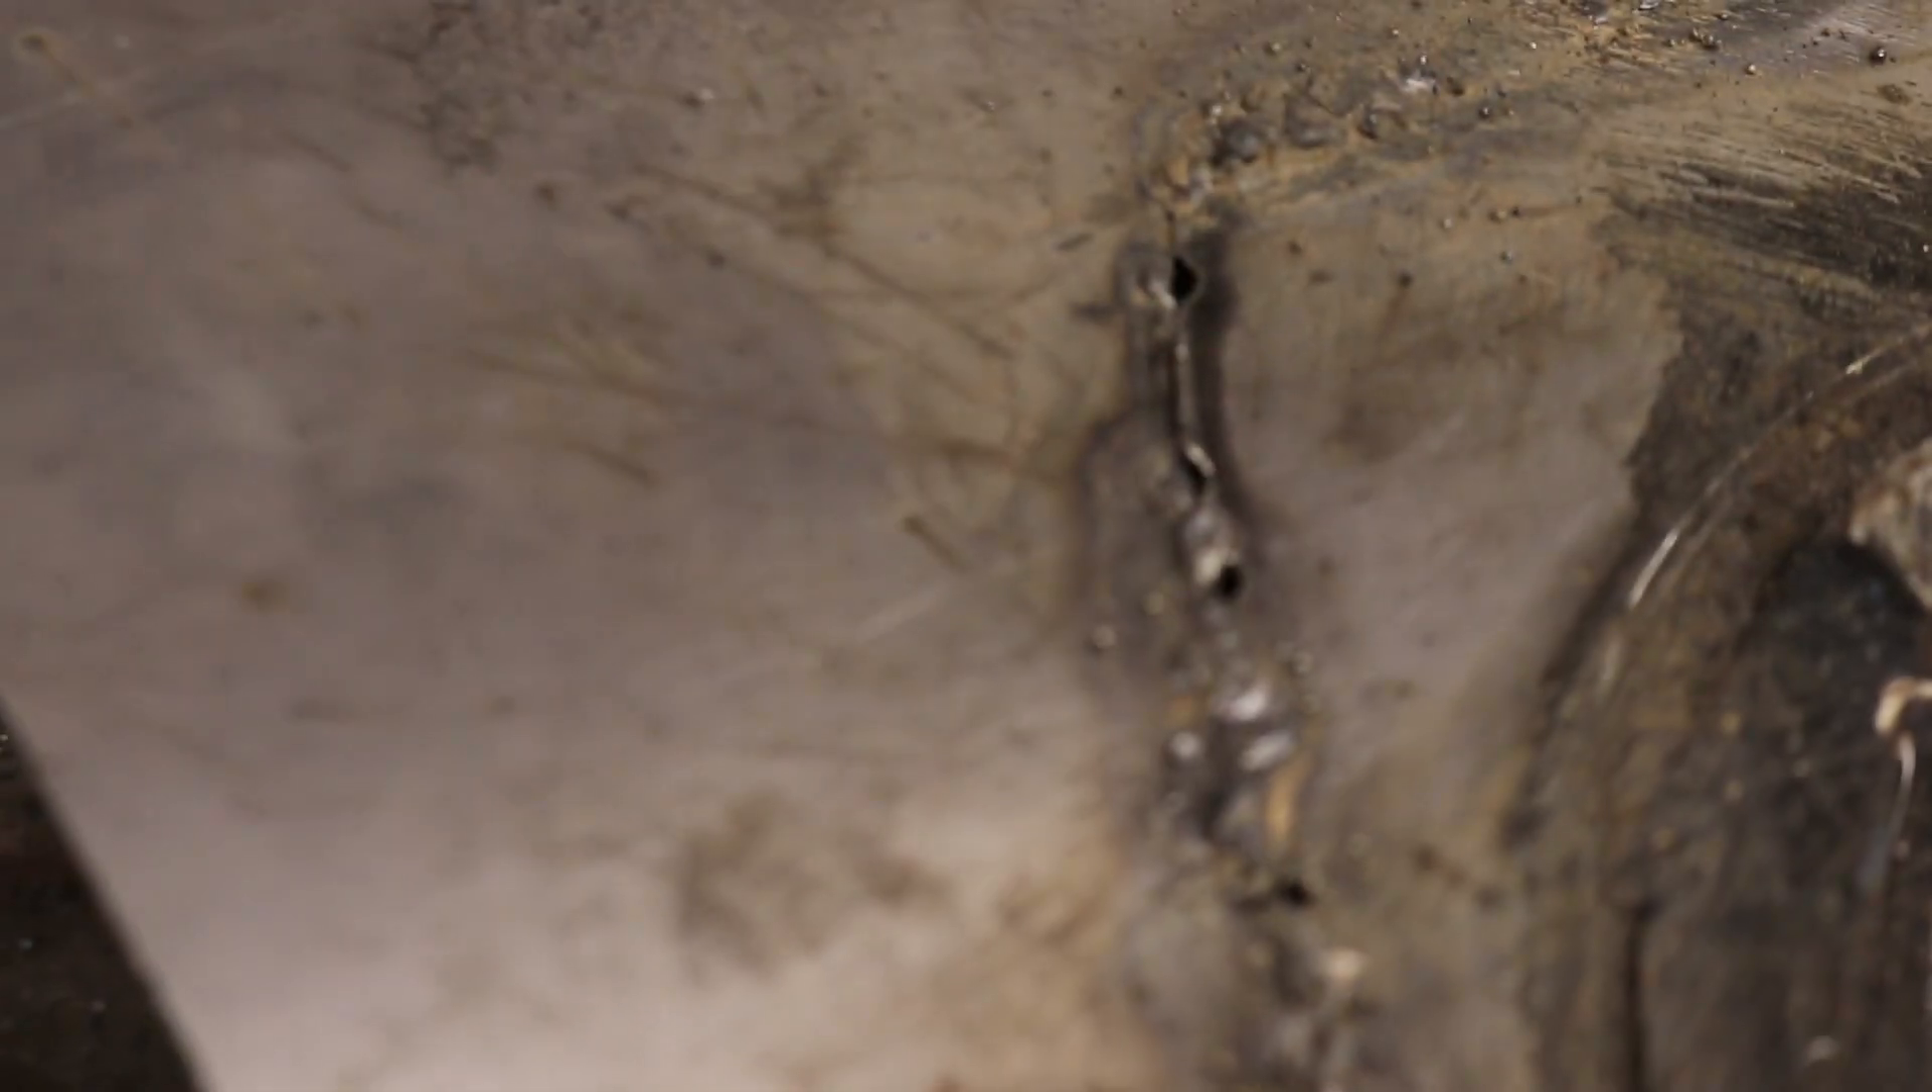There's too big of a gap here and the metal is a little bit thinner in sections here.